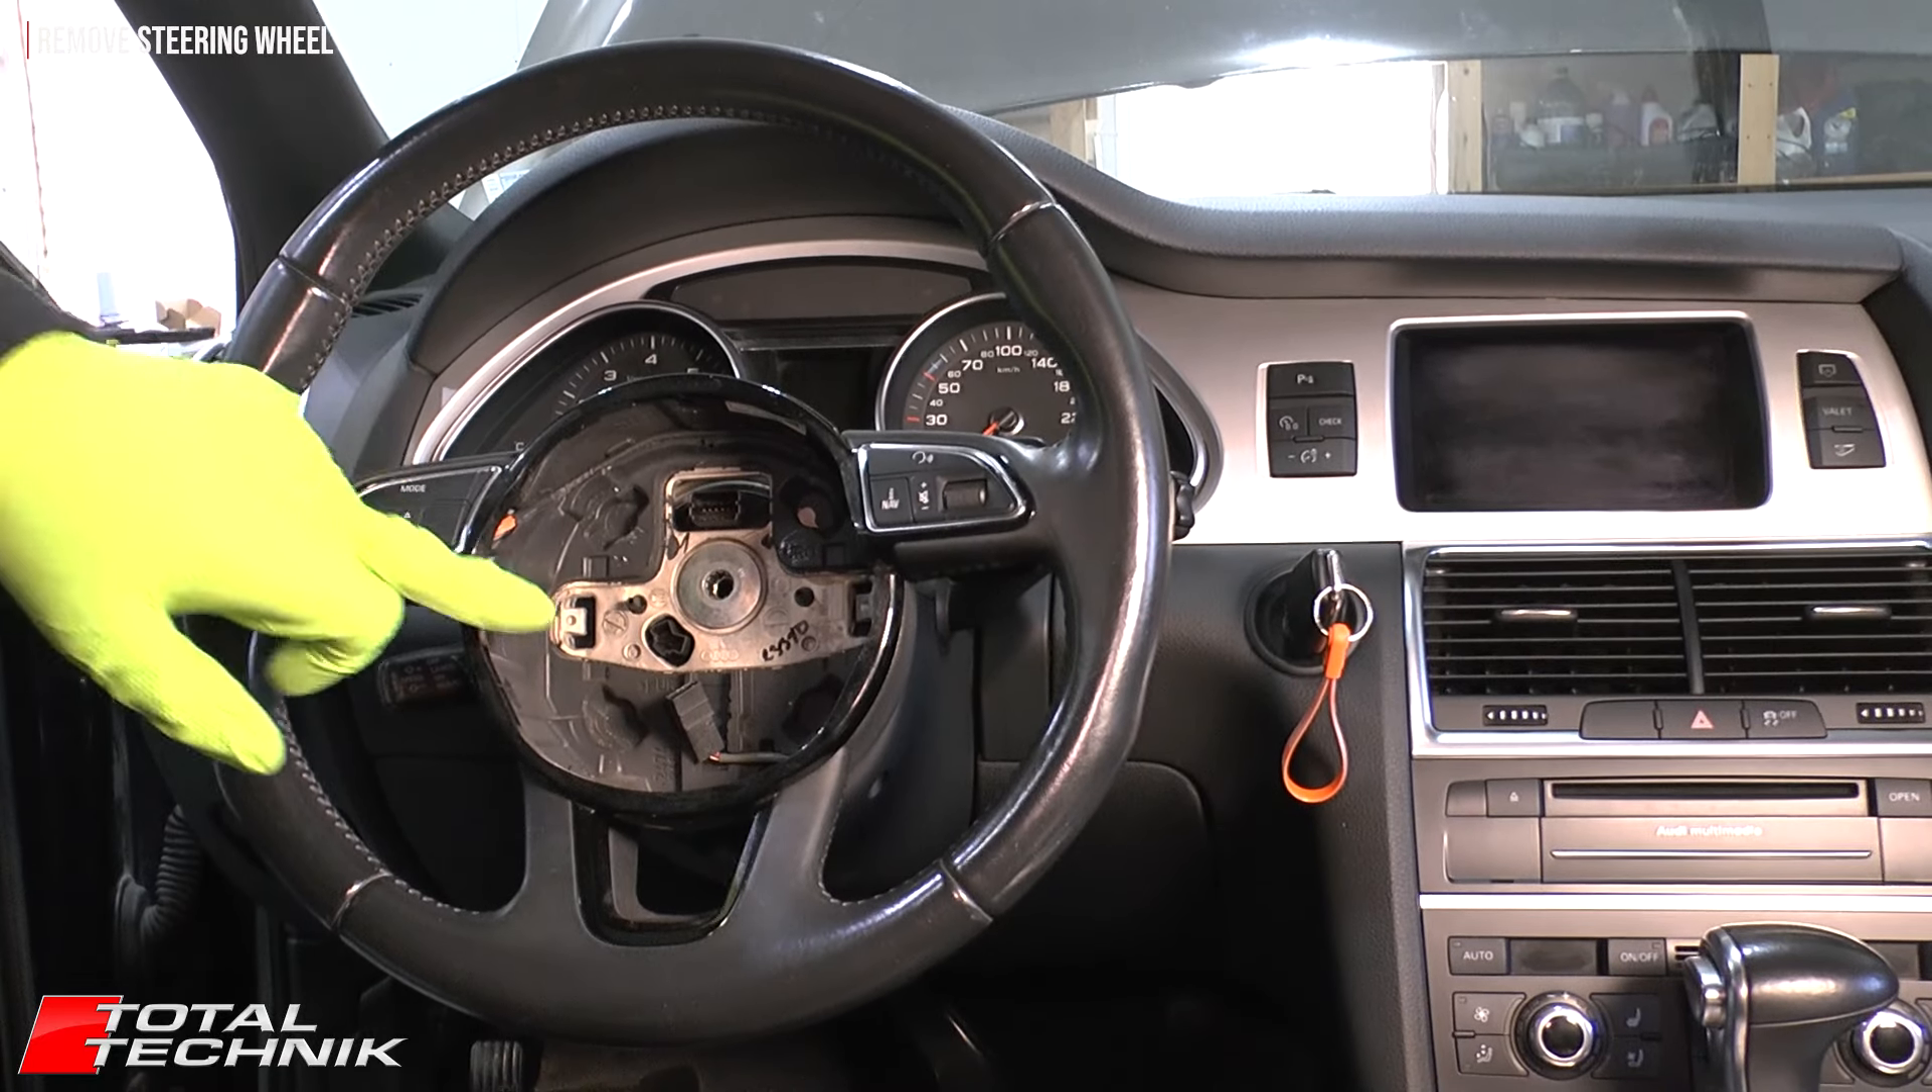And so that's your airbag removed from the car and good to go.